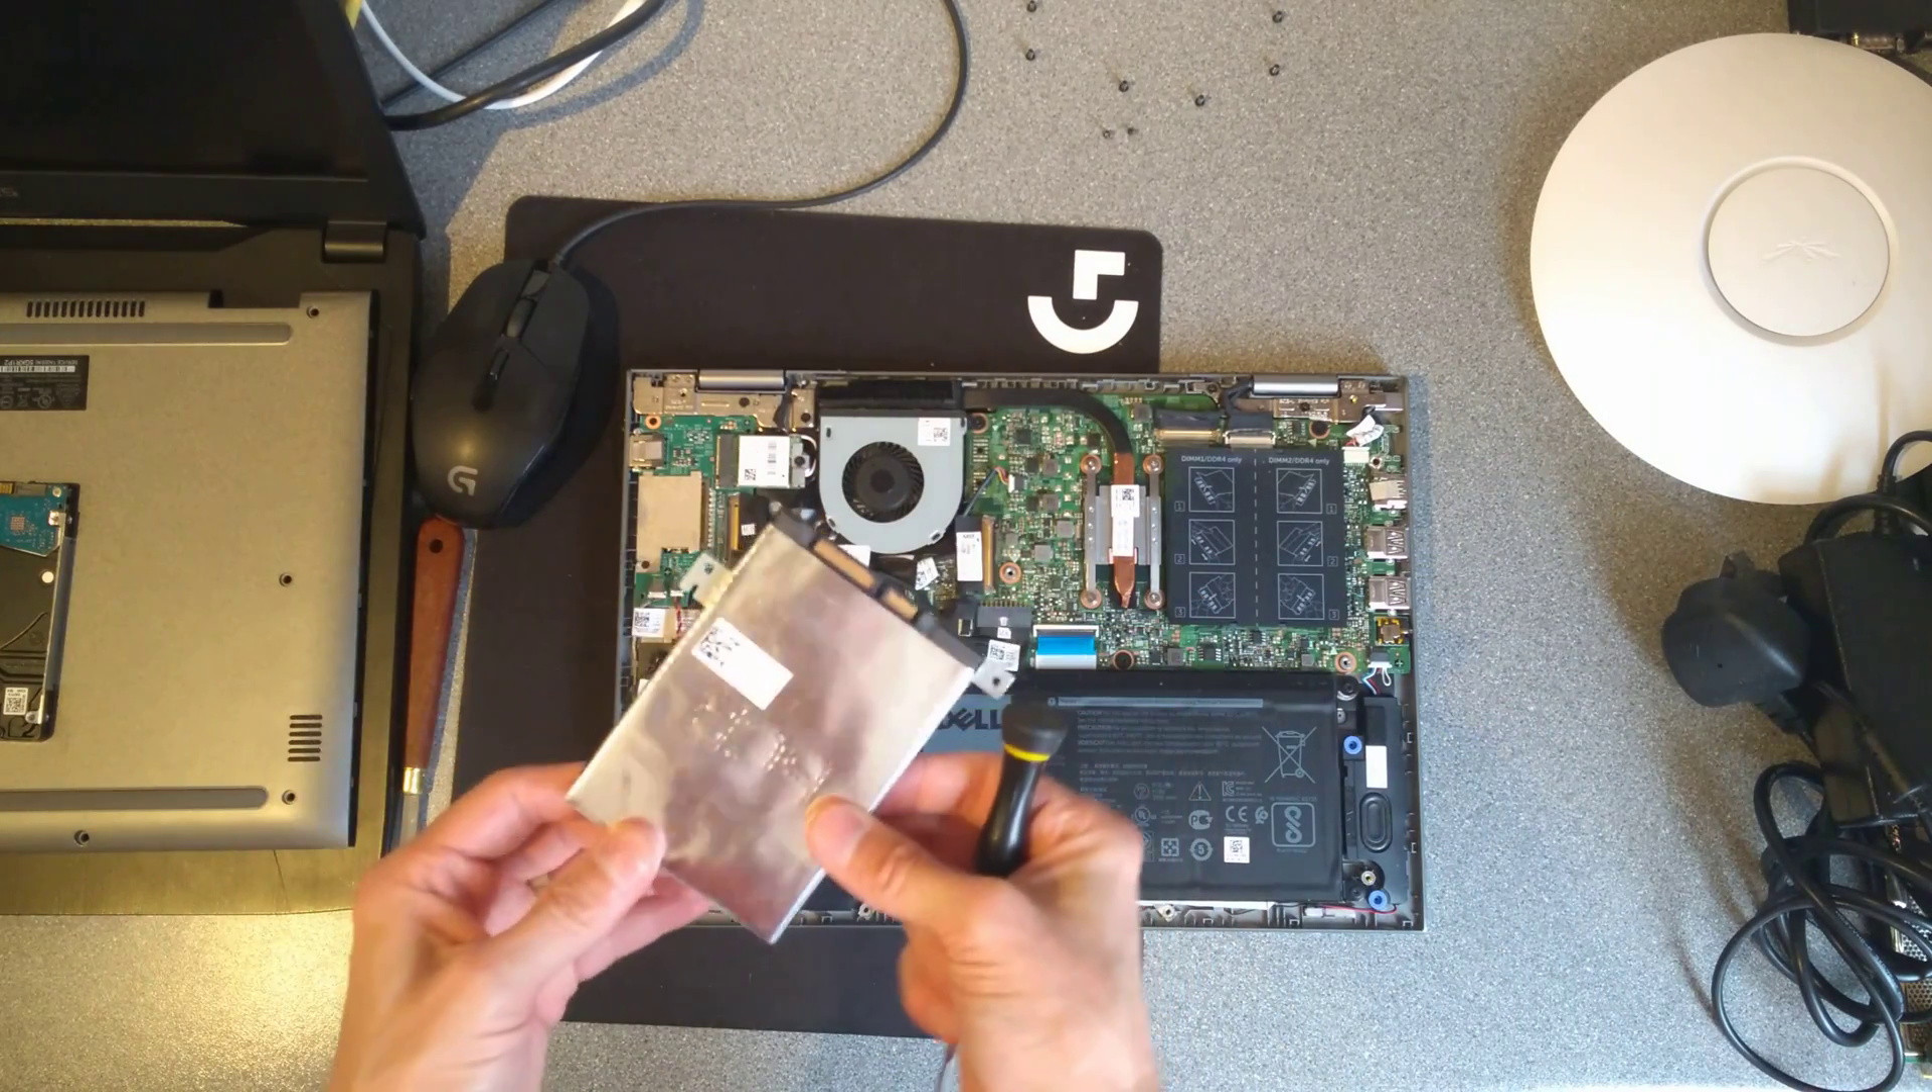So there we go, that's the SSD back in its little caddy.